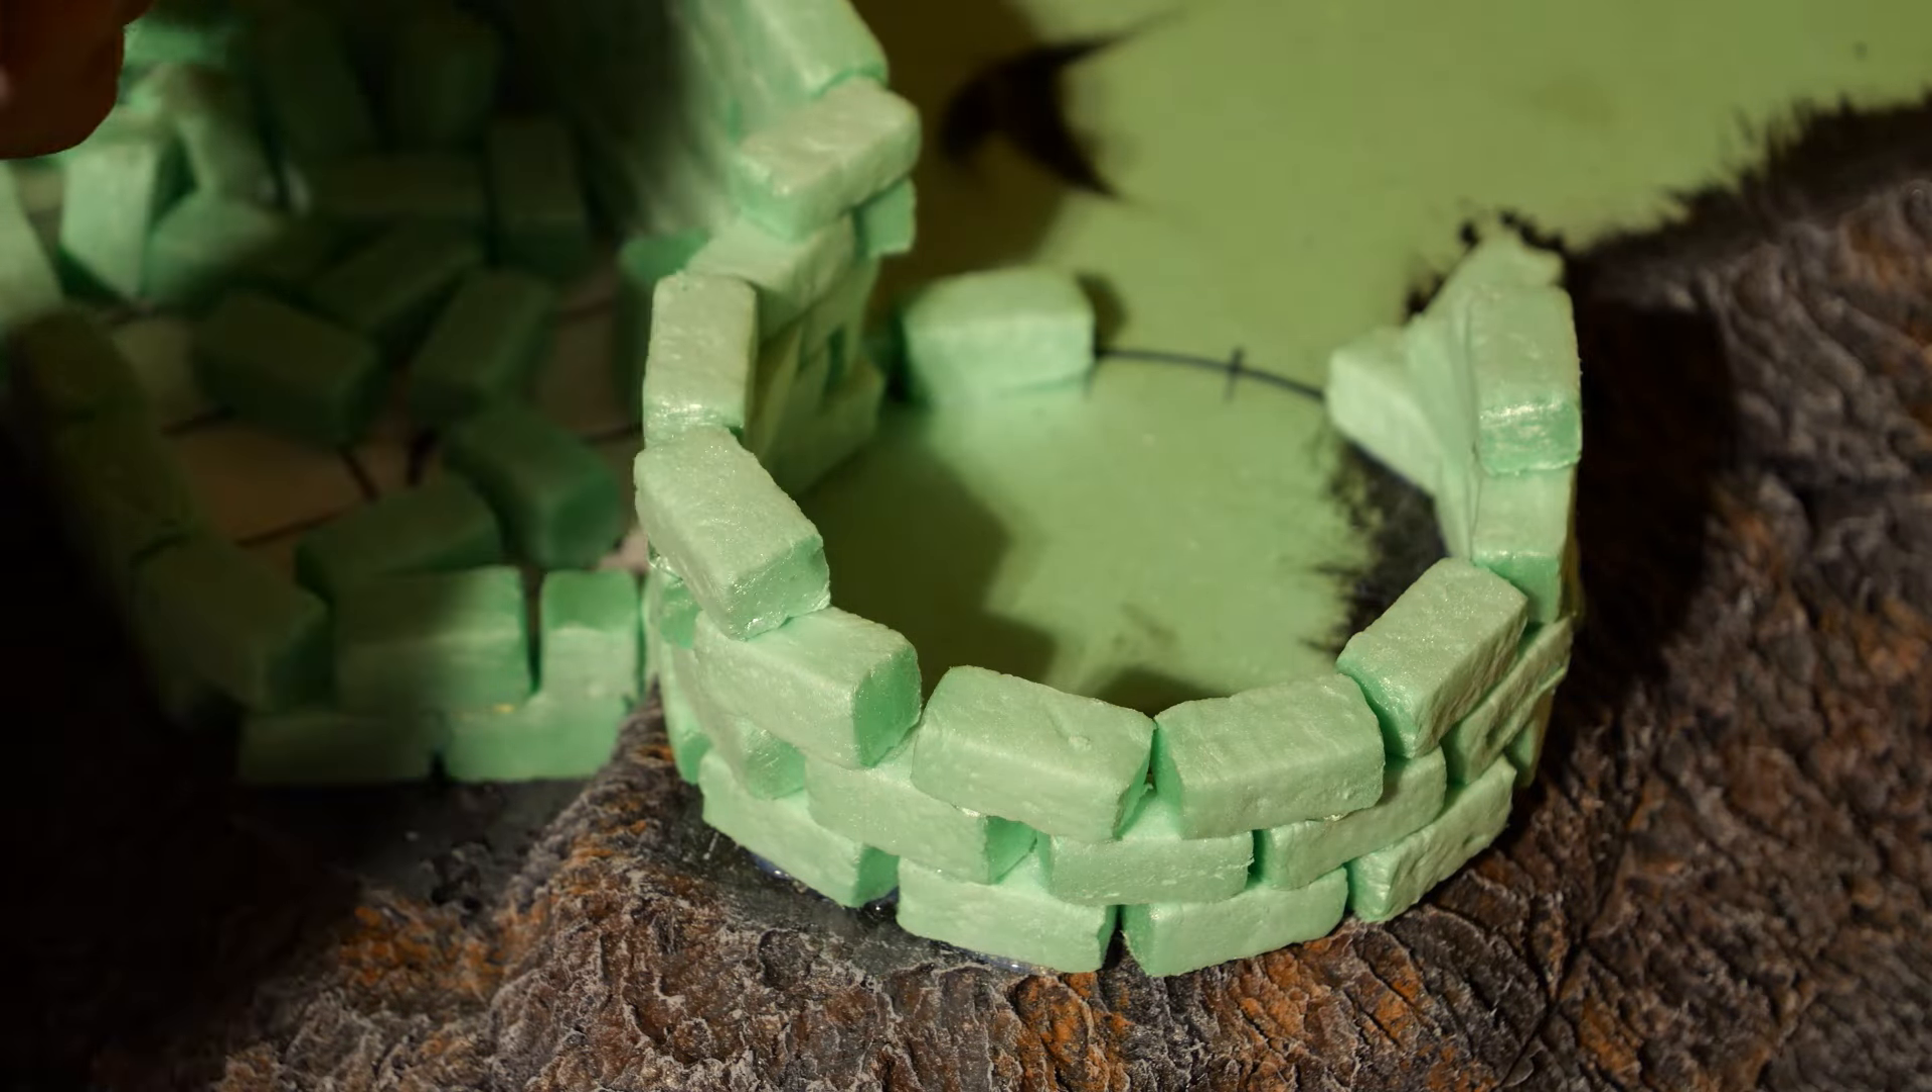As you can see there are a lot of little gaps here that kind of need to have something done with them.